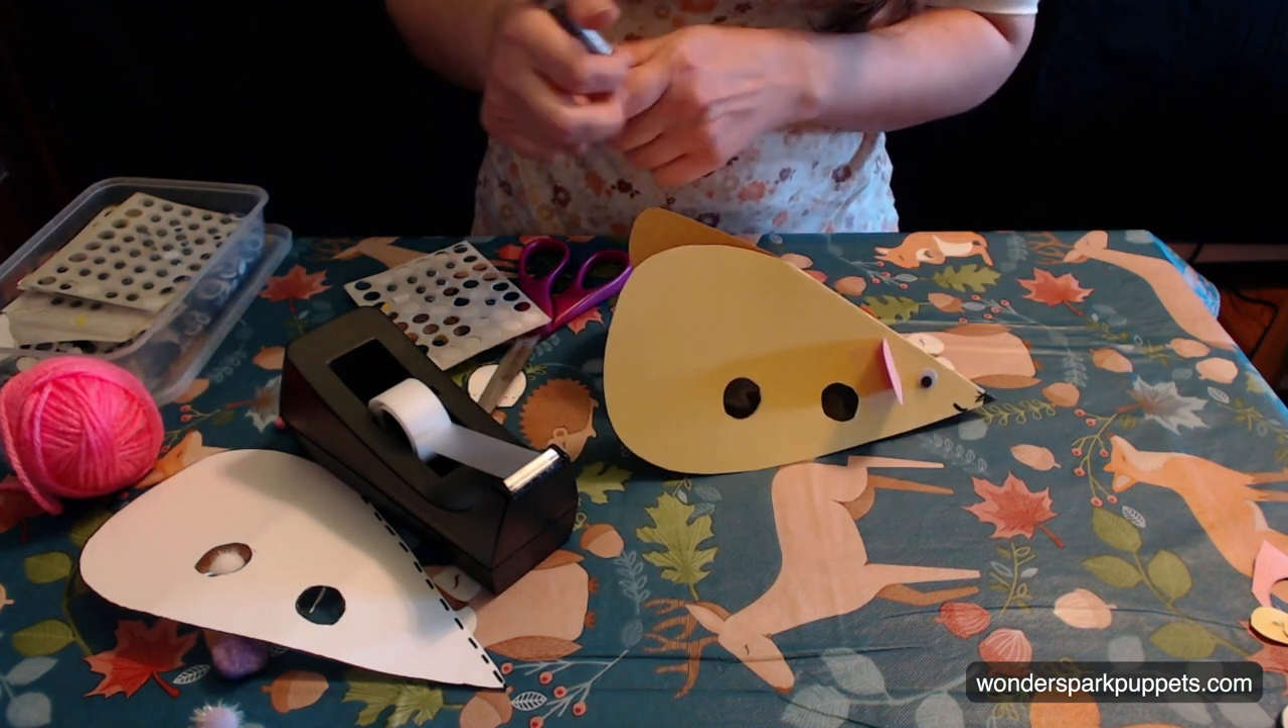The last thing that my mouse needs is a tail.